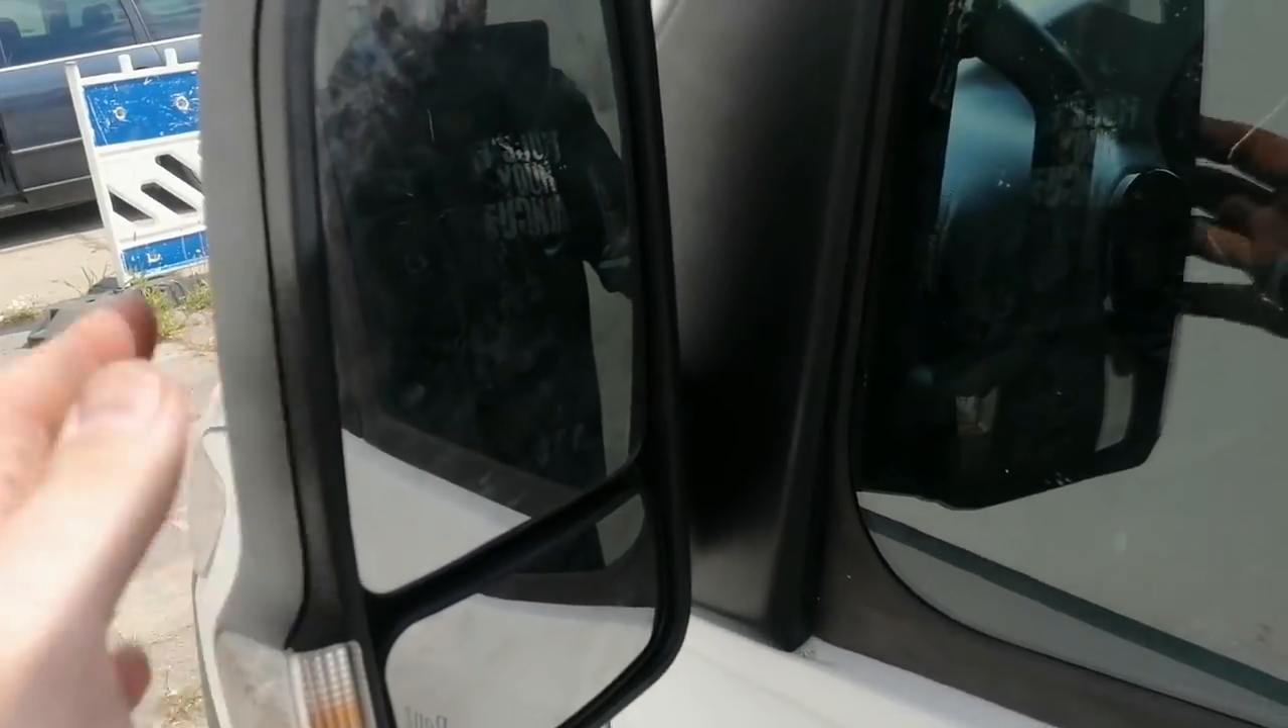Lustereczko na swoim miejscu. Także wszystko fajnie złożone.